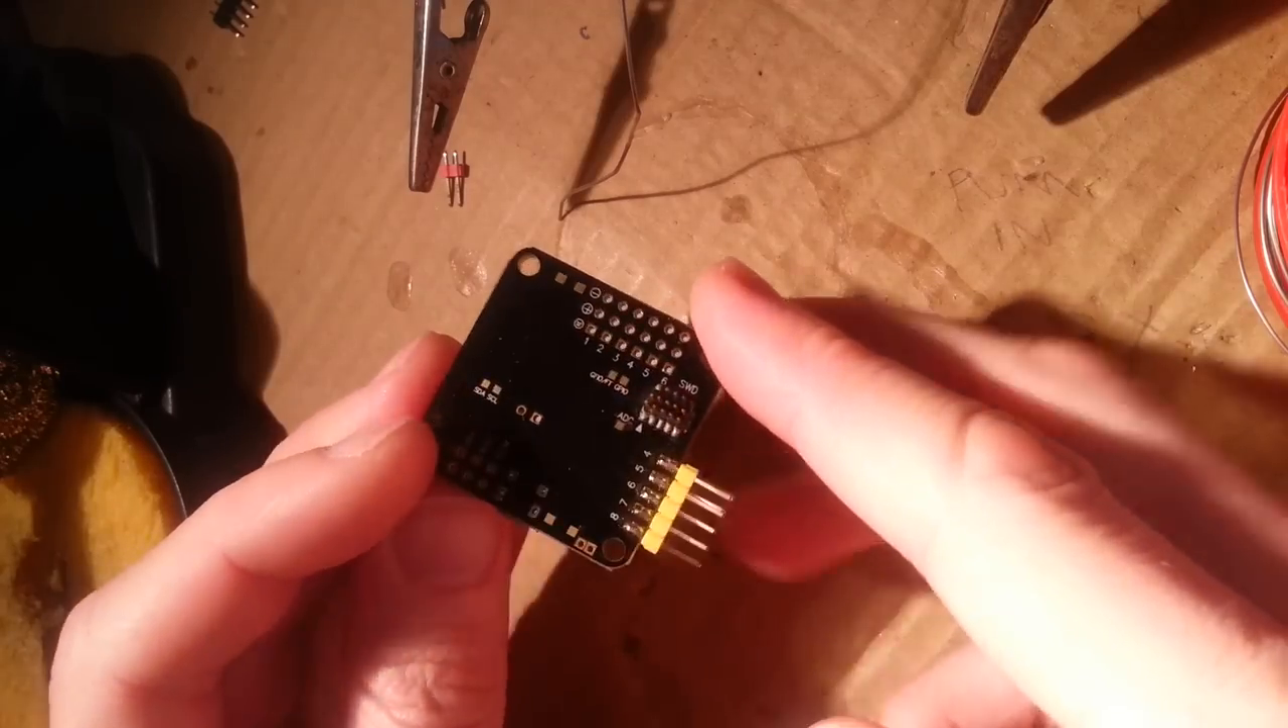There we go, we've got some pin headers attached.